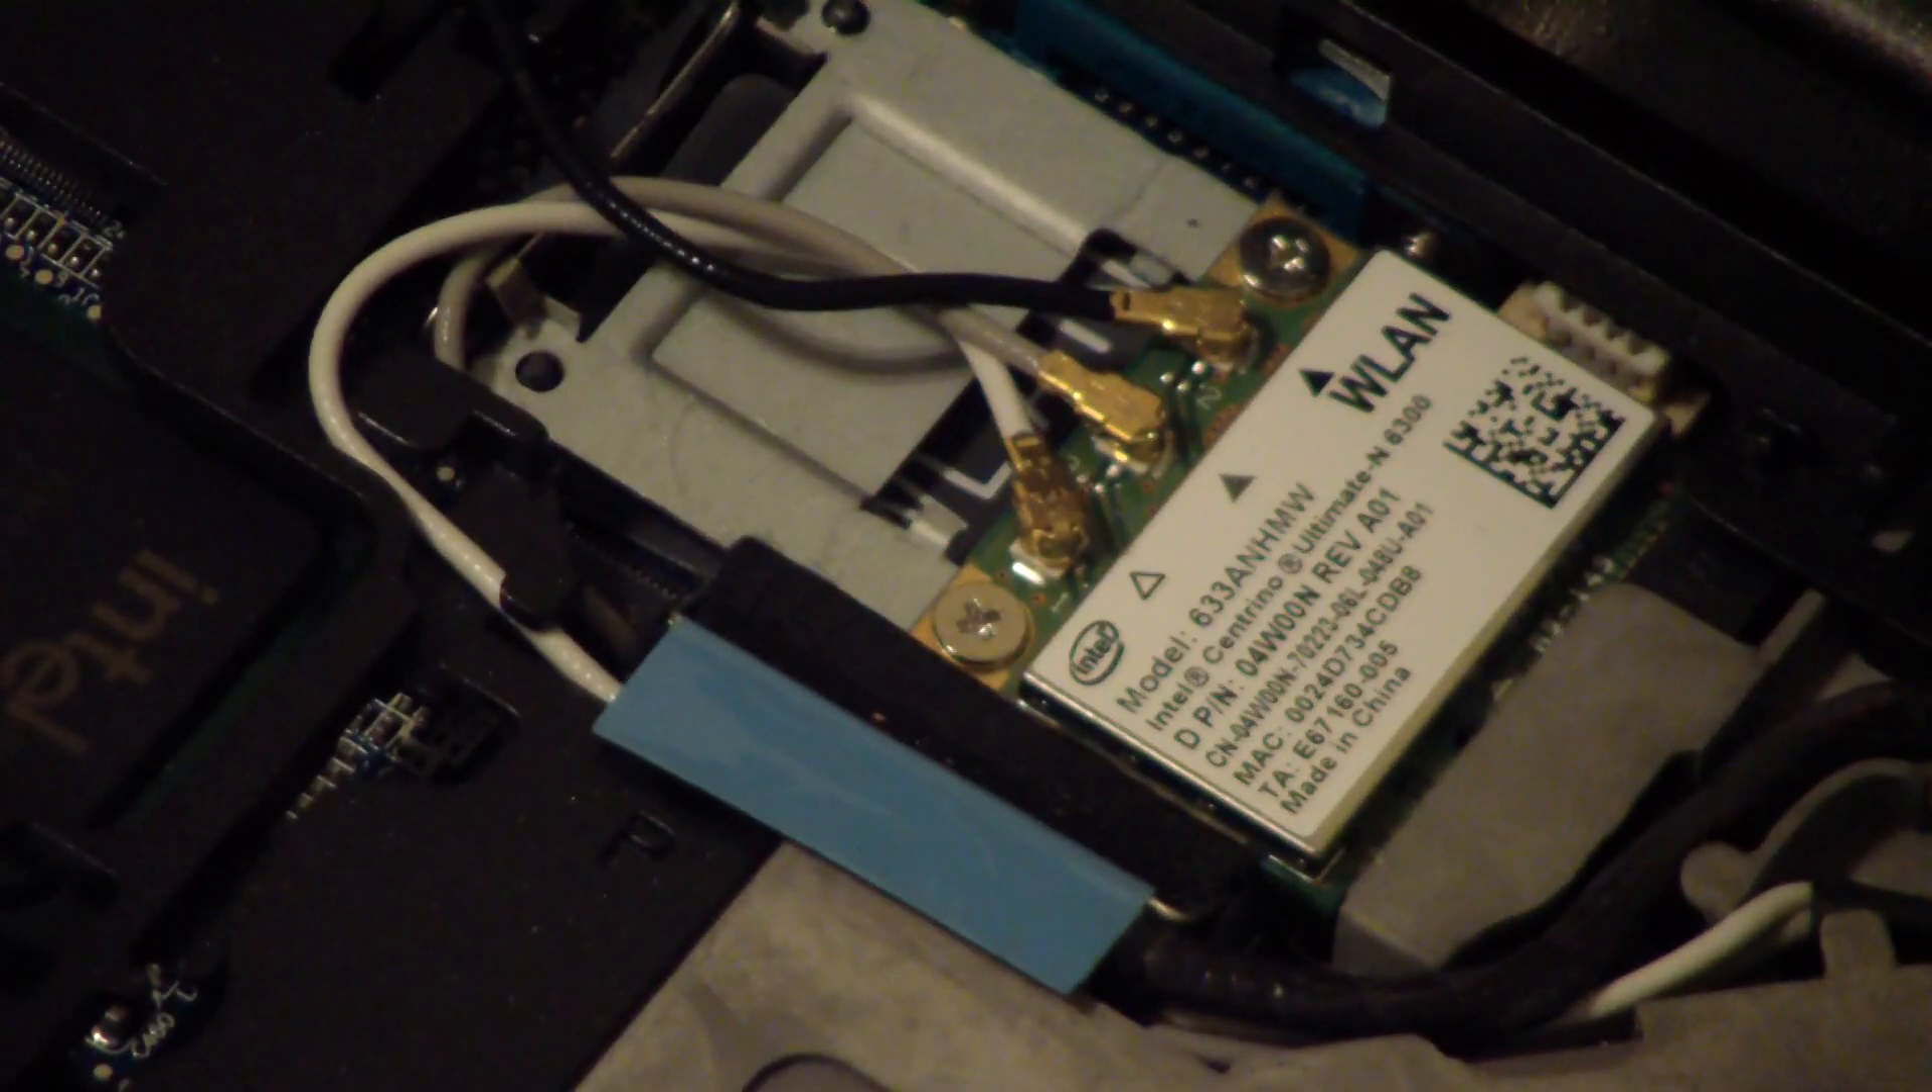In order to get the full capability out of this laptop, you need to upgrade to a half -height PCI Express, which, as you can see here, I have installed into this laptop.